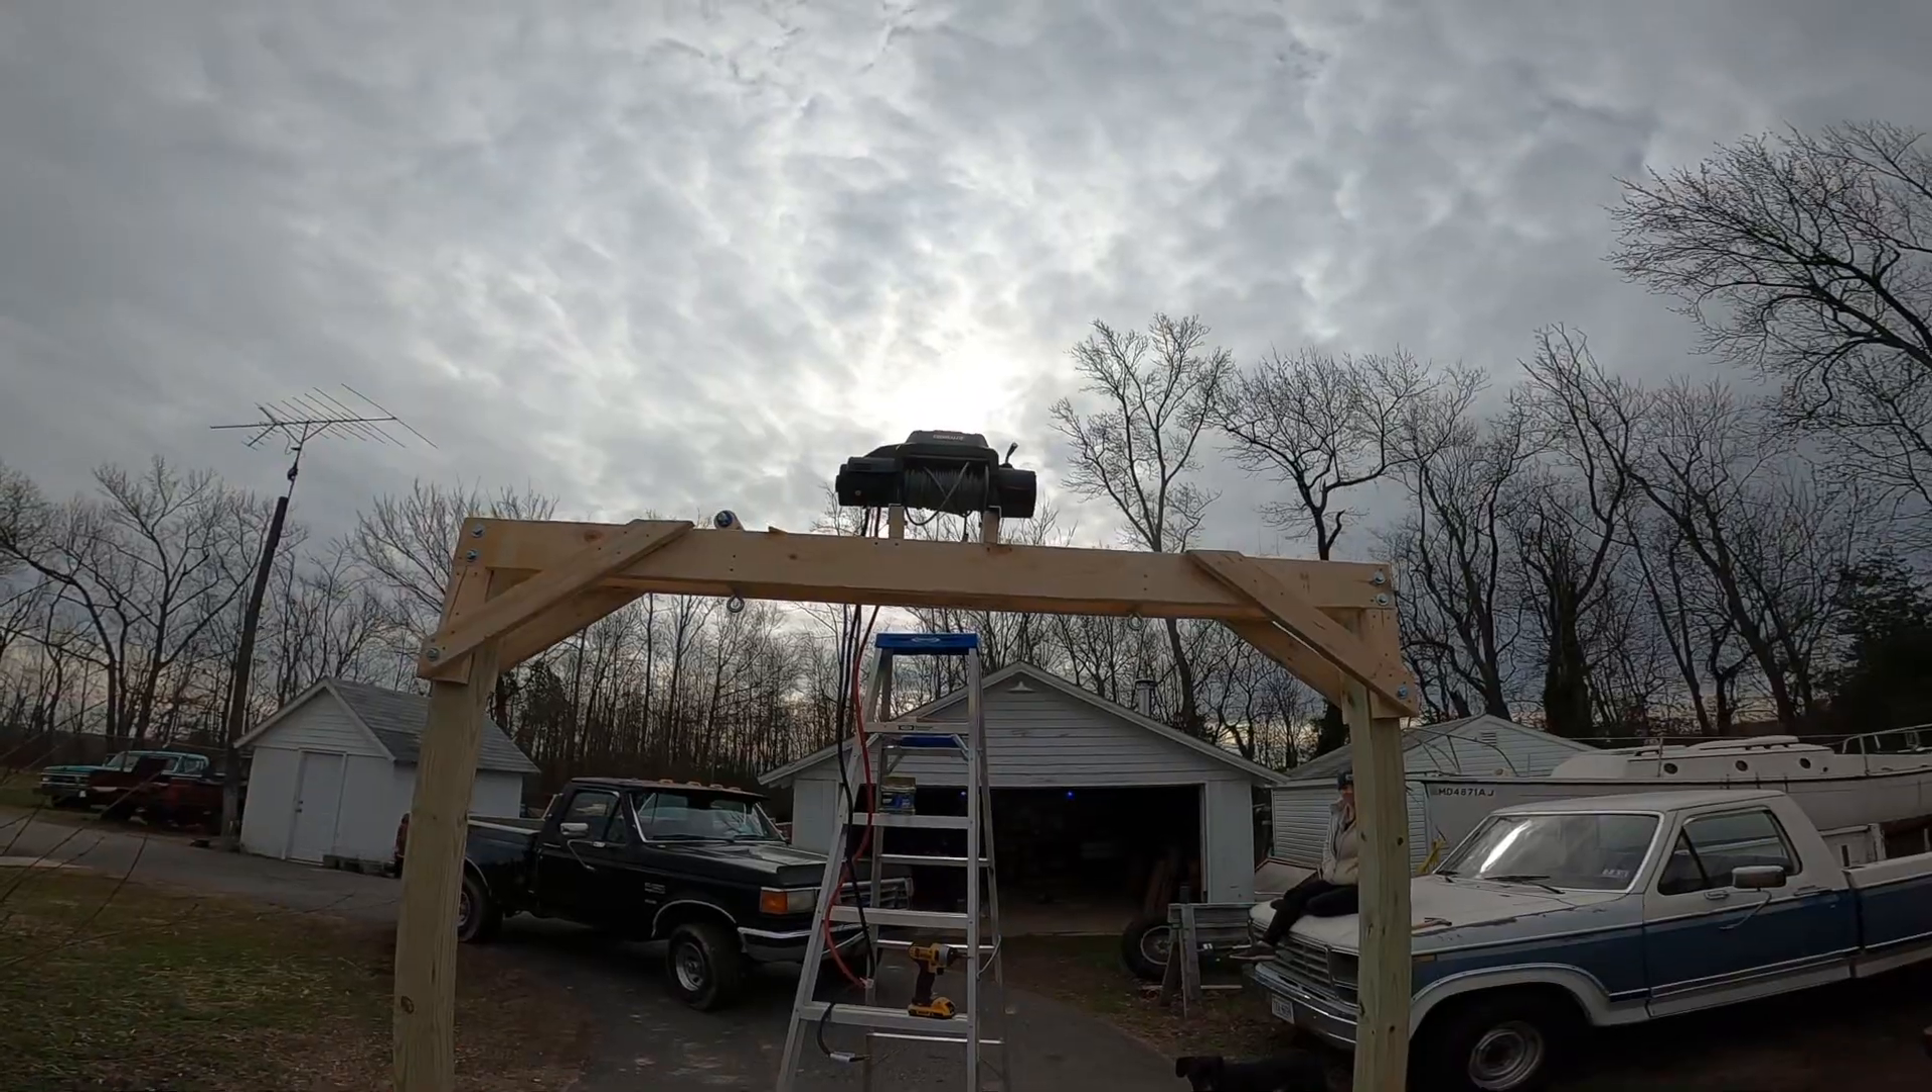Perfect. And there we go. The winch is up there.